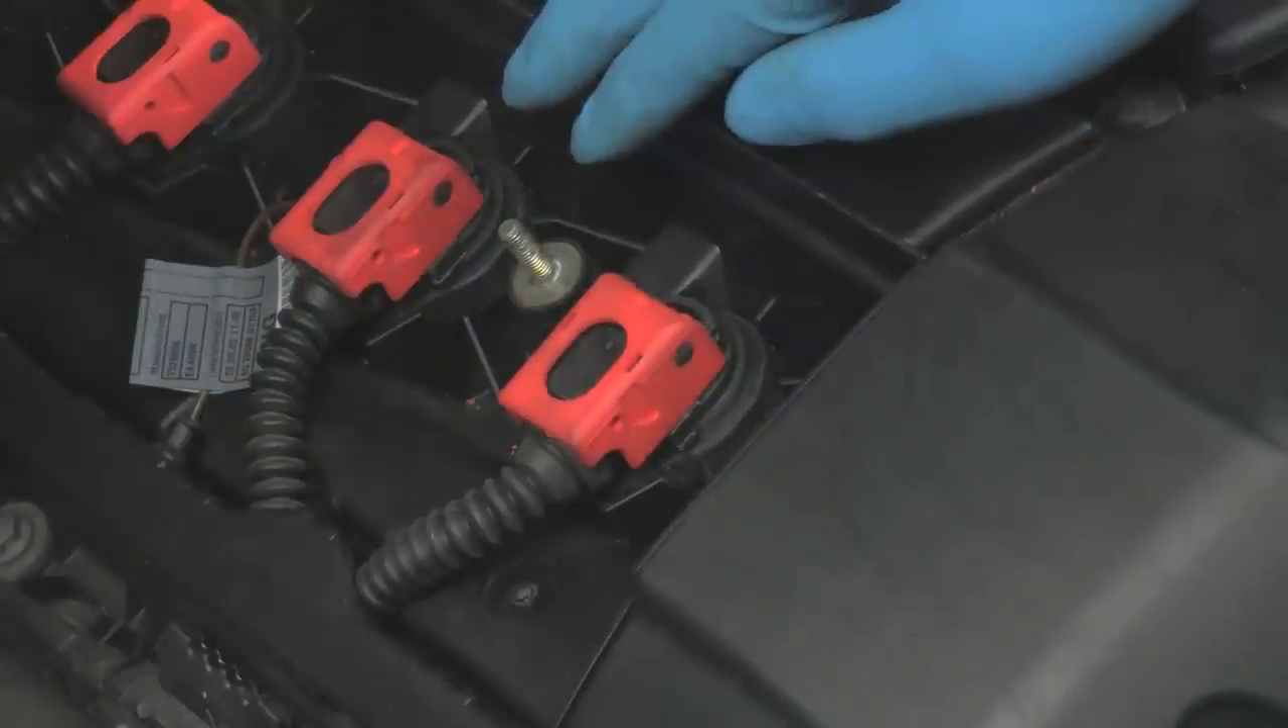These are the Bavarian Autosport high performance coils that are already installed in this engine.